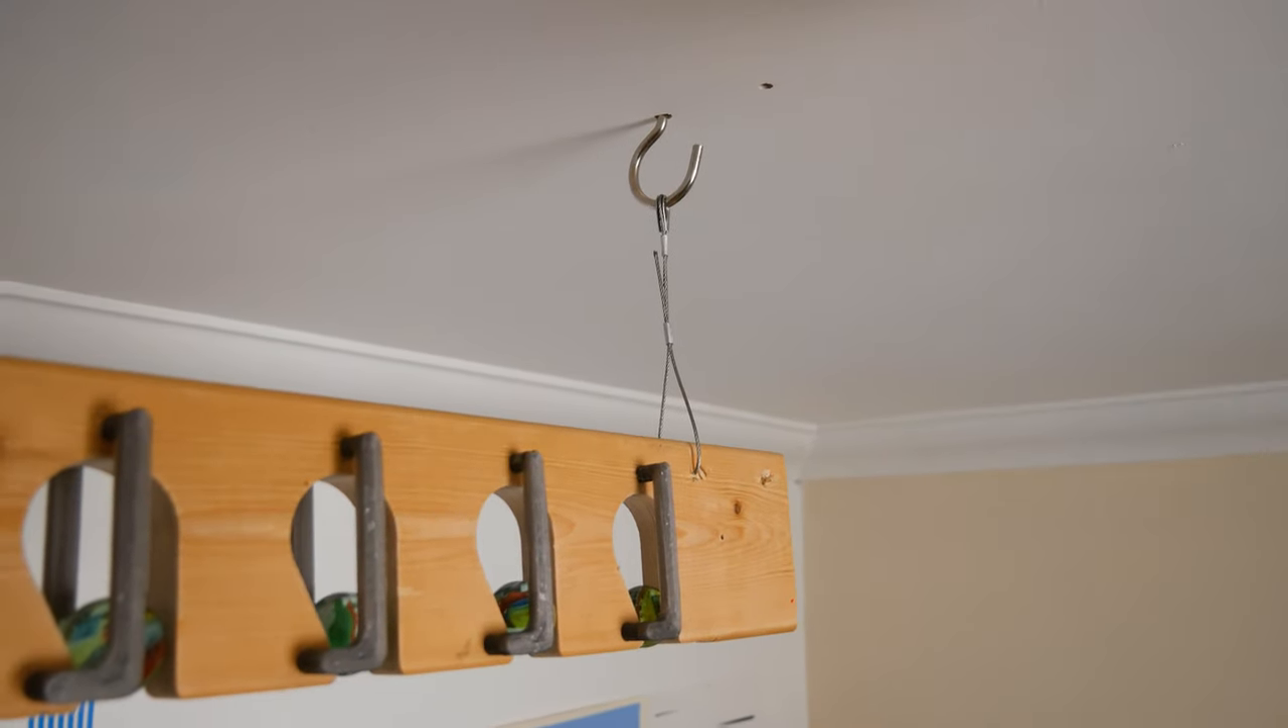And to hang it up all I've done is I've just got a hook going up into the joist in my ceiling.